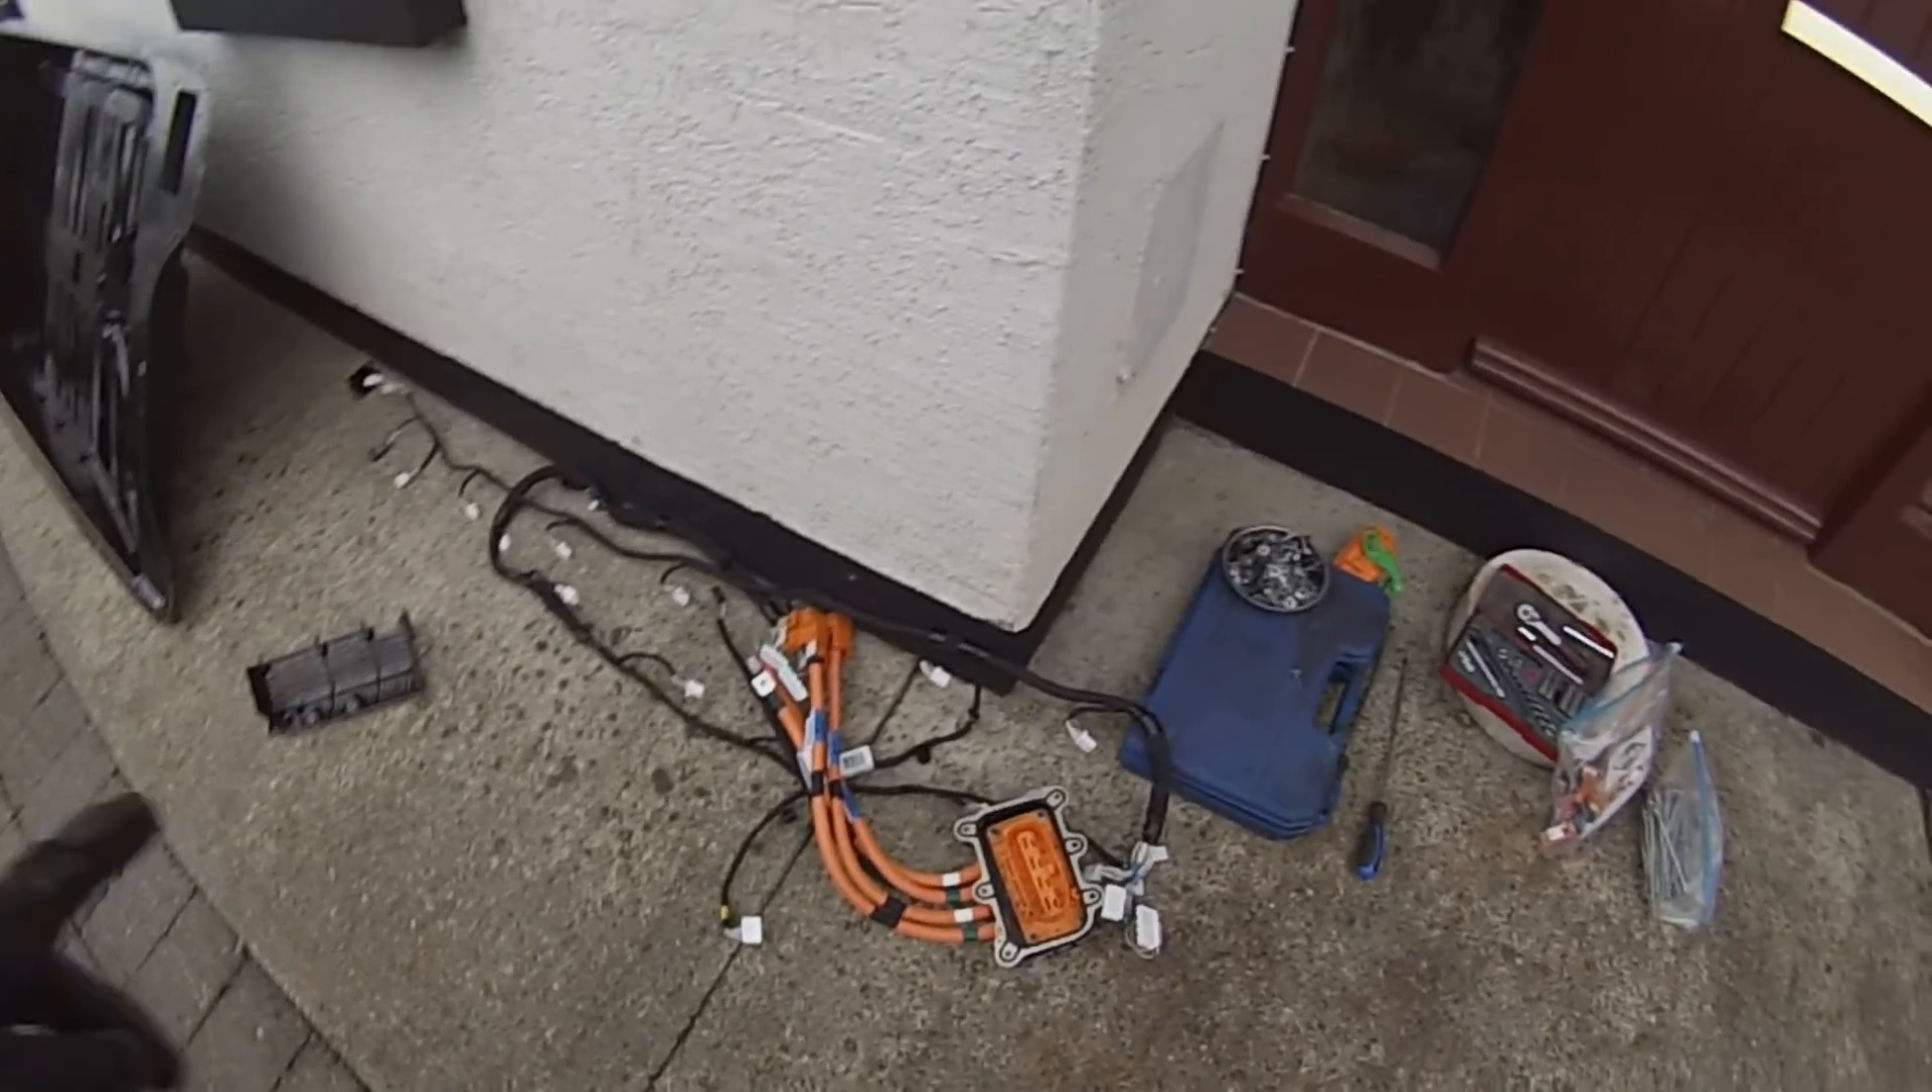Alright, so at this point, I have the disconnect, BMS harness pulled off.